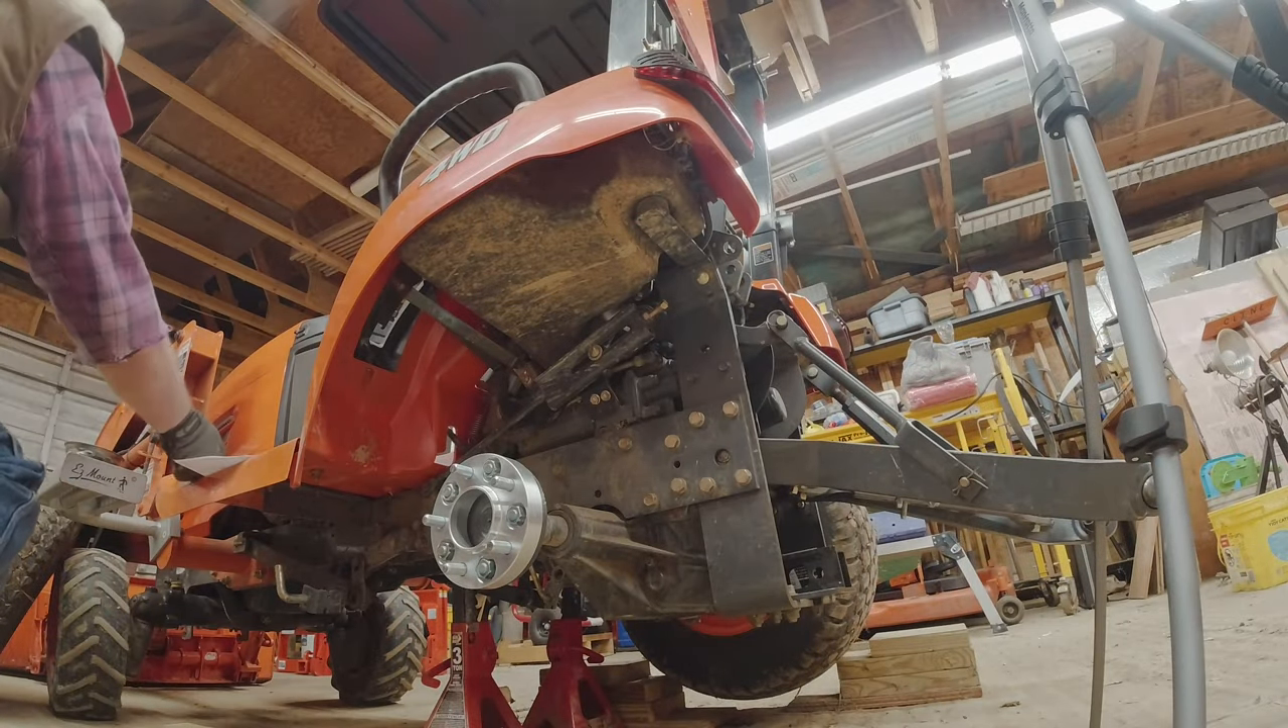The only thing left to do now is to install the wheel.